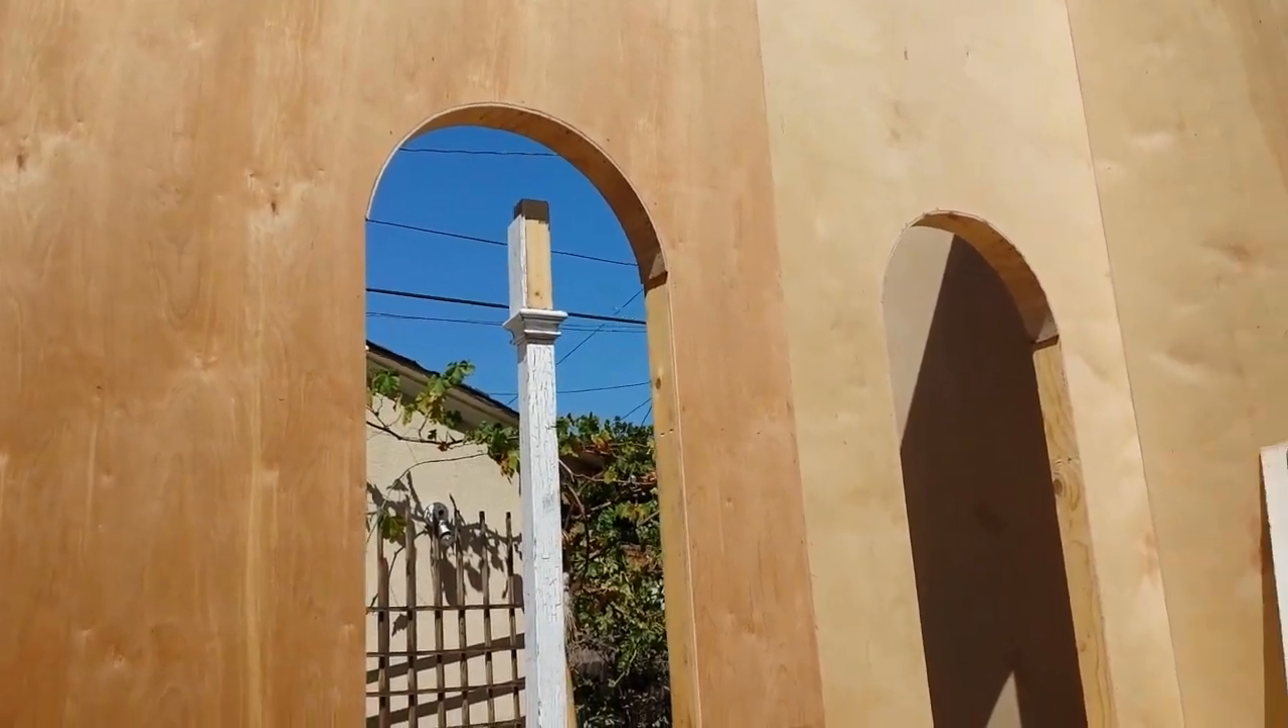Chris is starting to put trim in the windows.